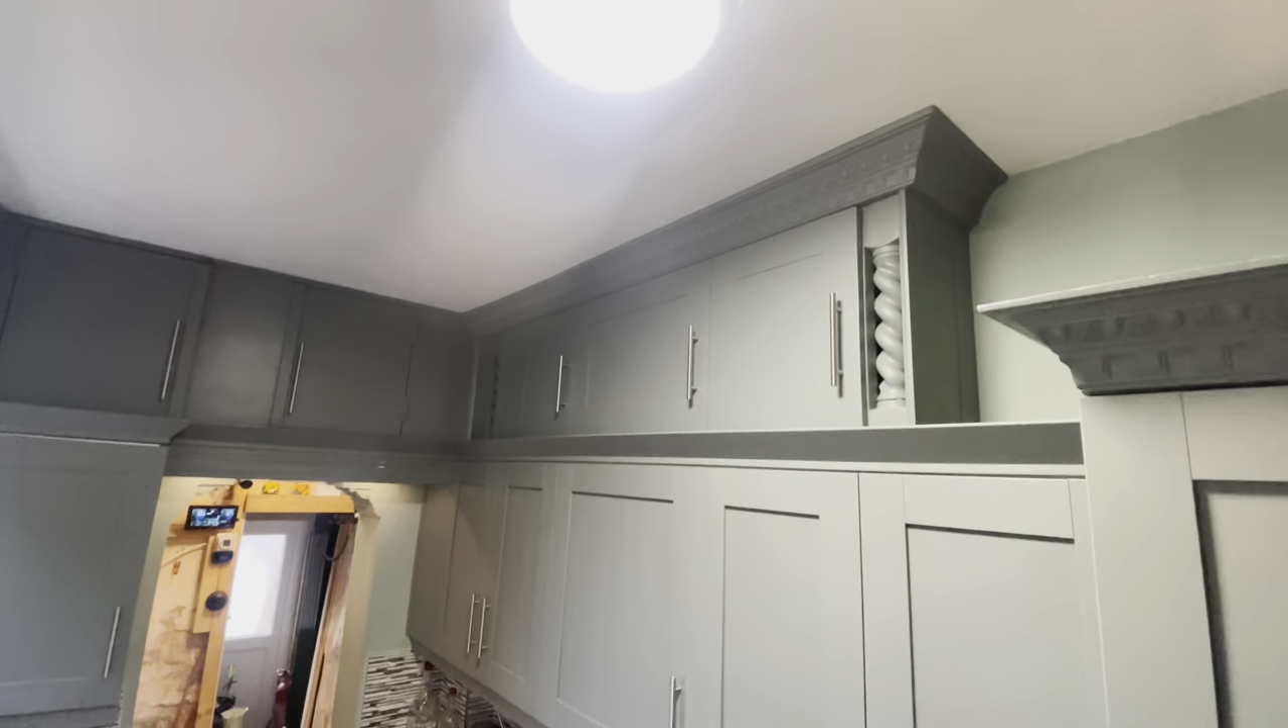Well there's the cupboard all finished now handles on painted.